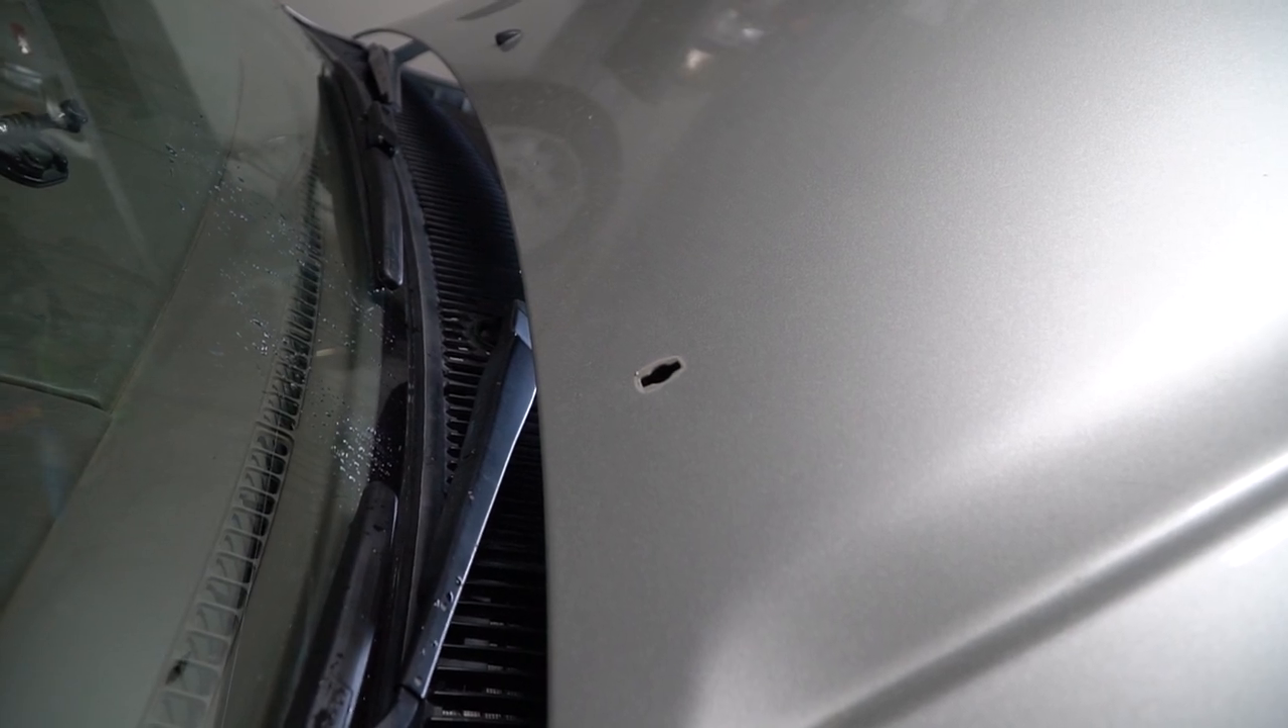Here's the top of the hood without the nozzle in and we're going to clean that a little bit and then we're going to place the new nozzle in where the factory one went.